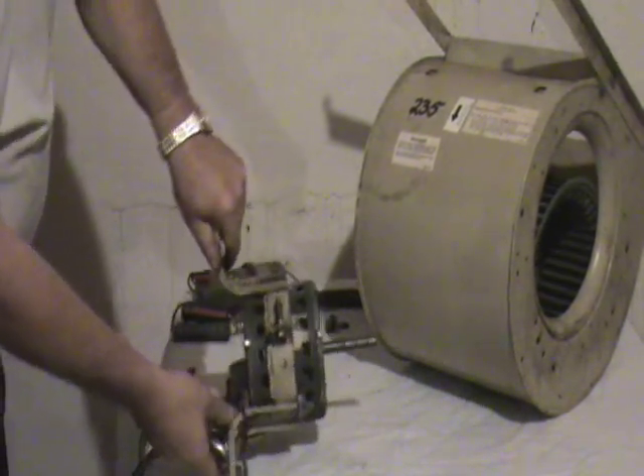After you've got the, the motor itself out, this is what it looks like.